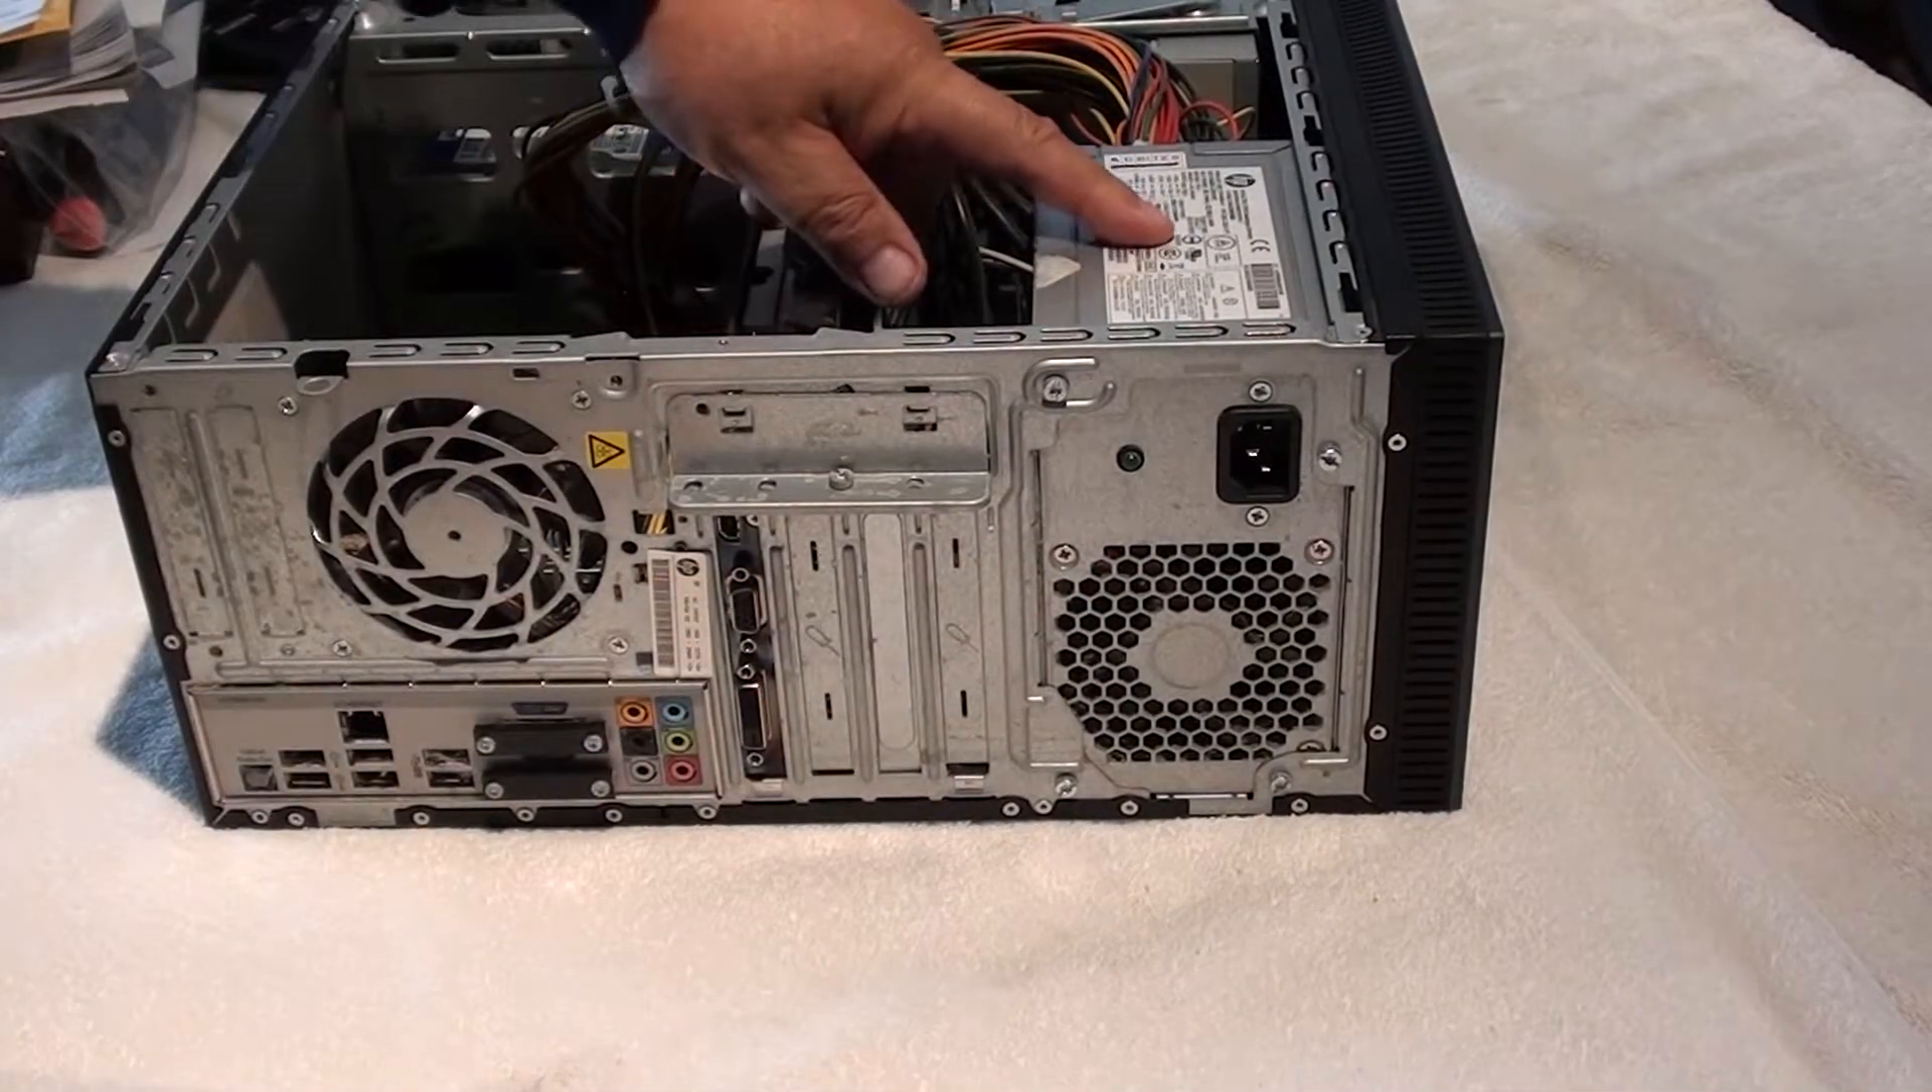Now that we got the cover off here is your power source.